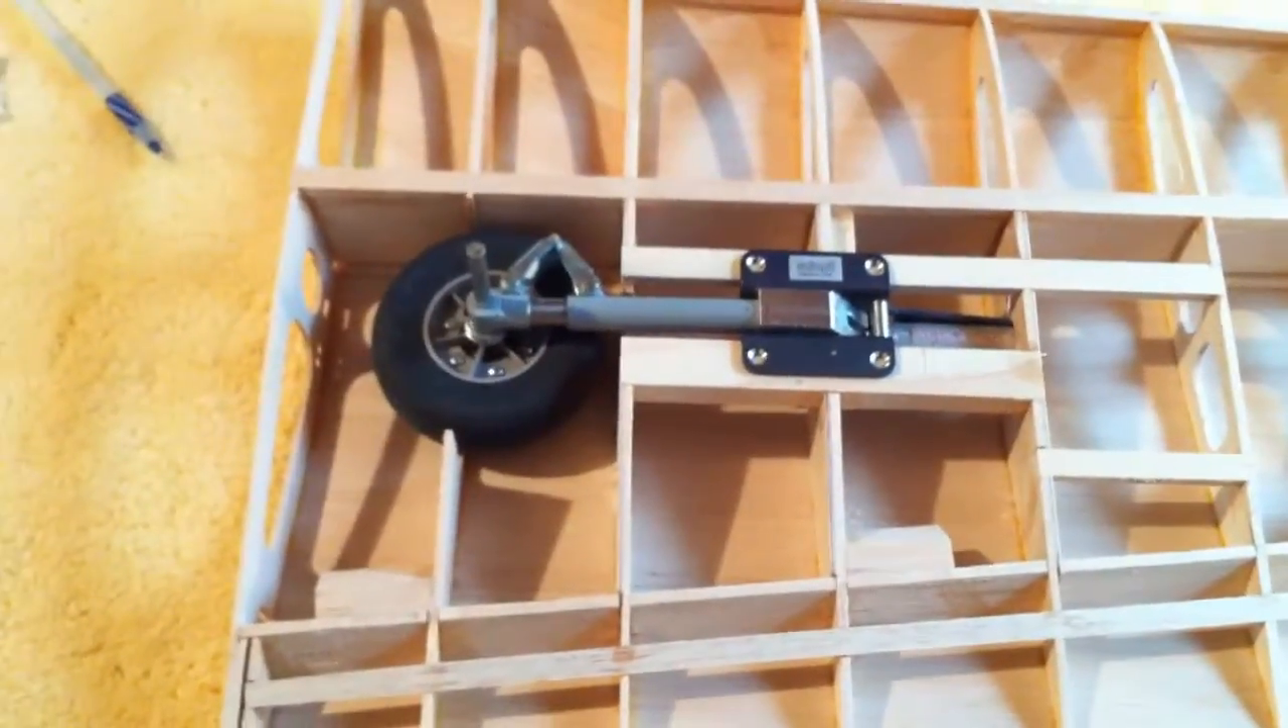Here's the right wing with the landing gear retract in place and the next step to mount it is to go ahead and determine where the best place is to start drilling.